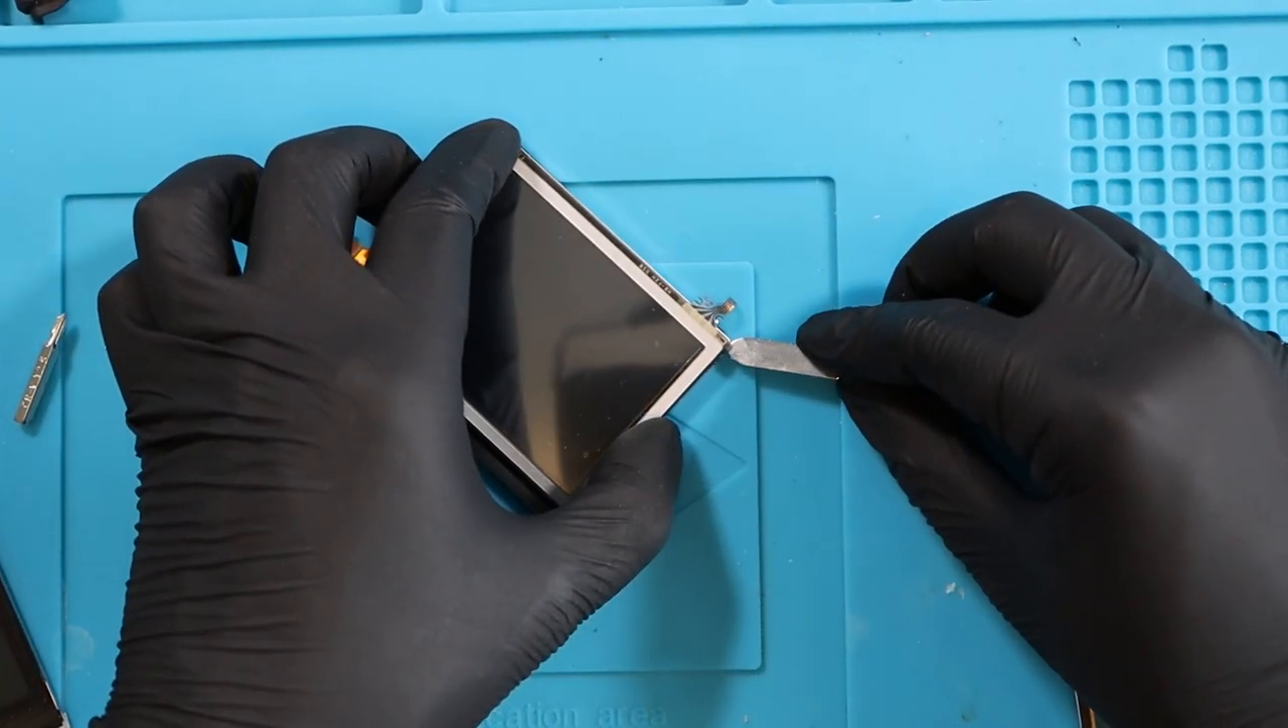Okay, so I've removed the bottom screen out of this Nintendo DS Lite.